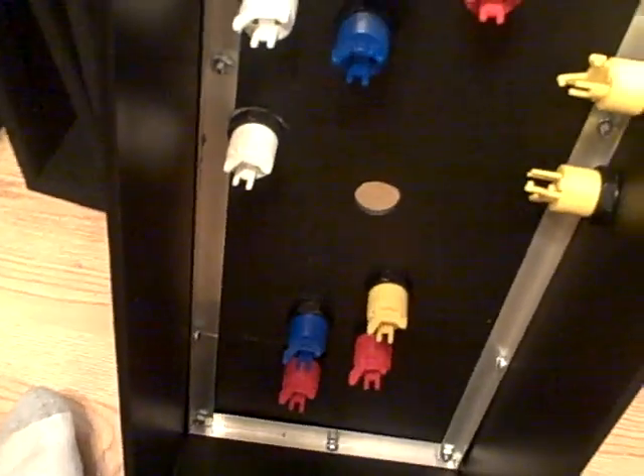We got all the individual buttons here. No connectors on there yet.